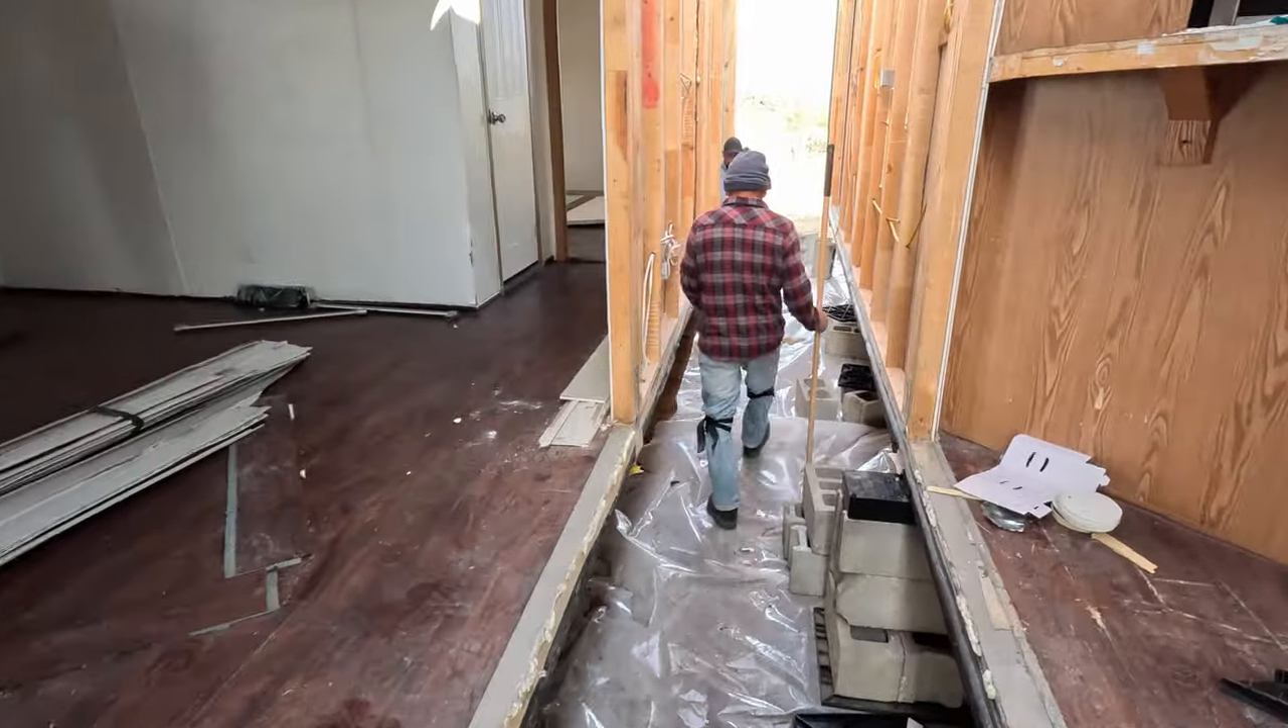And this is what a split in half double wide looks like just before we put it together.